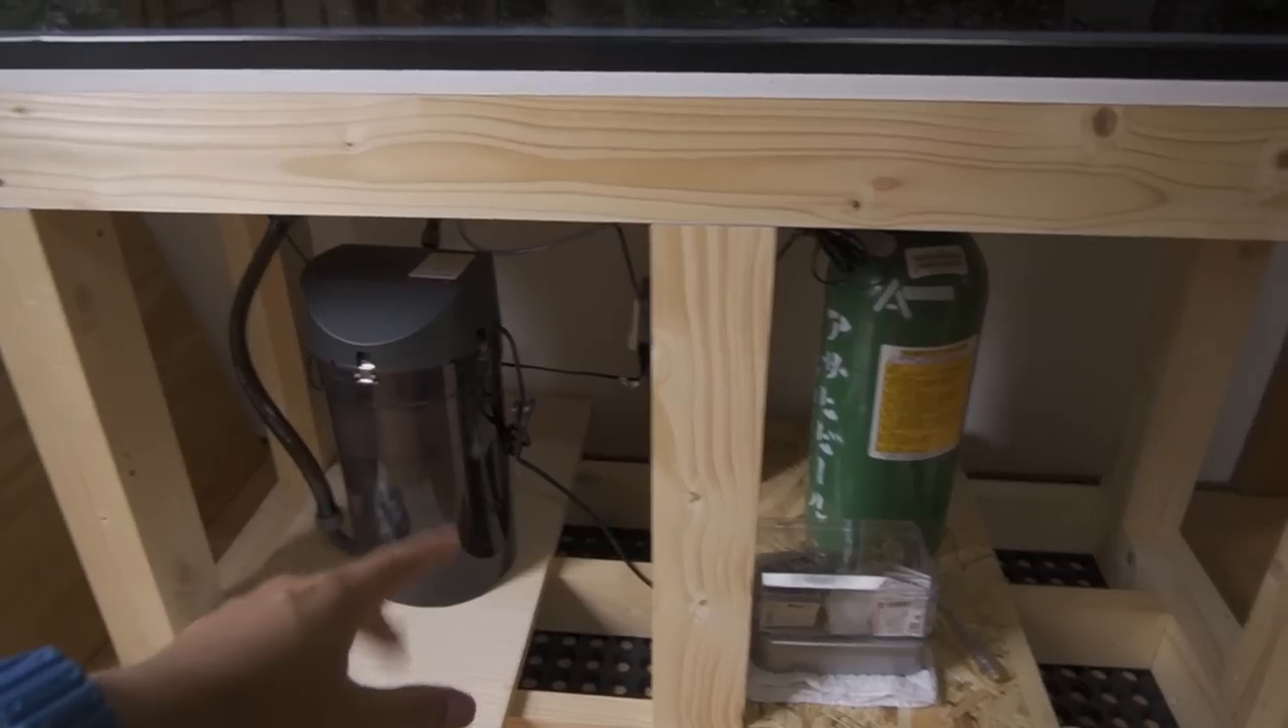So I've just got two boards temporarily there just to hold the filter as well as the CO2.